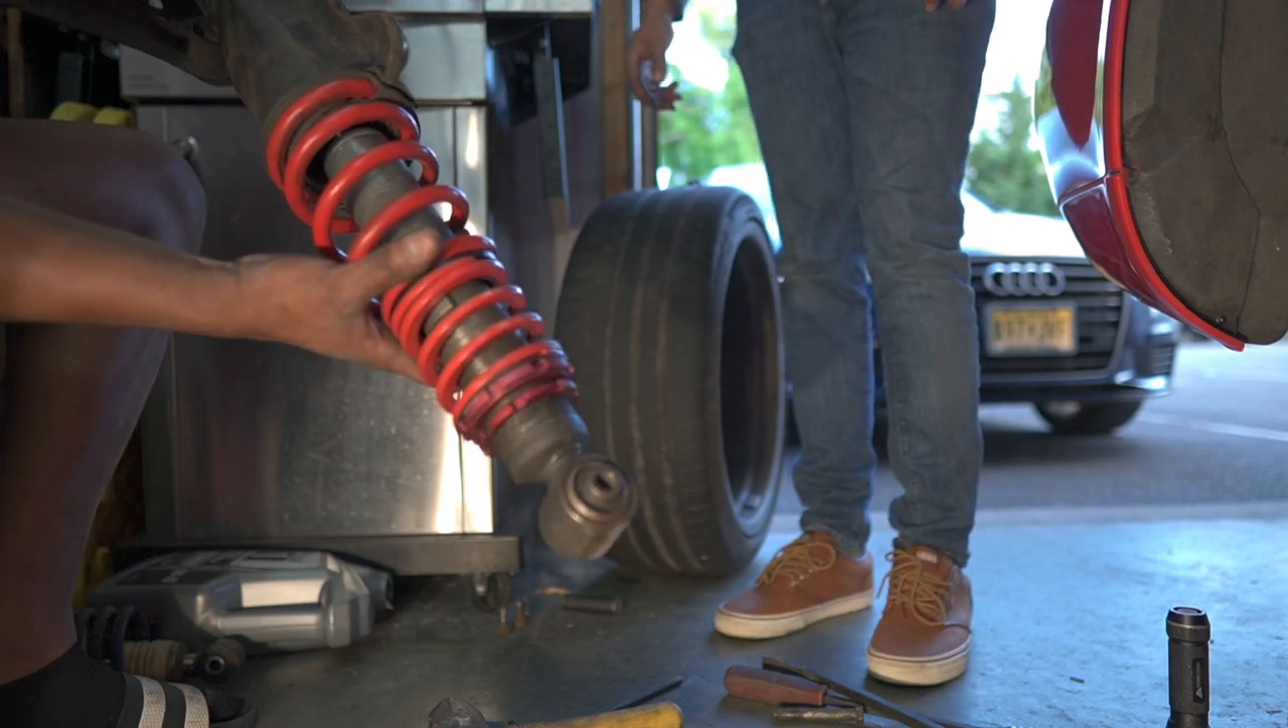We got the coilover fully assembled.